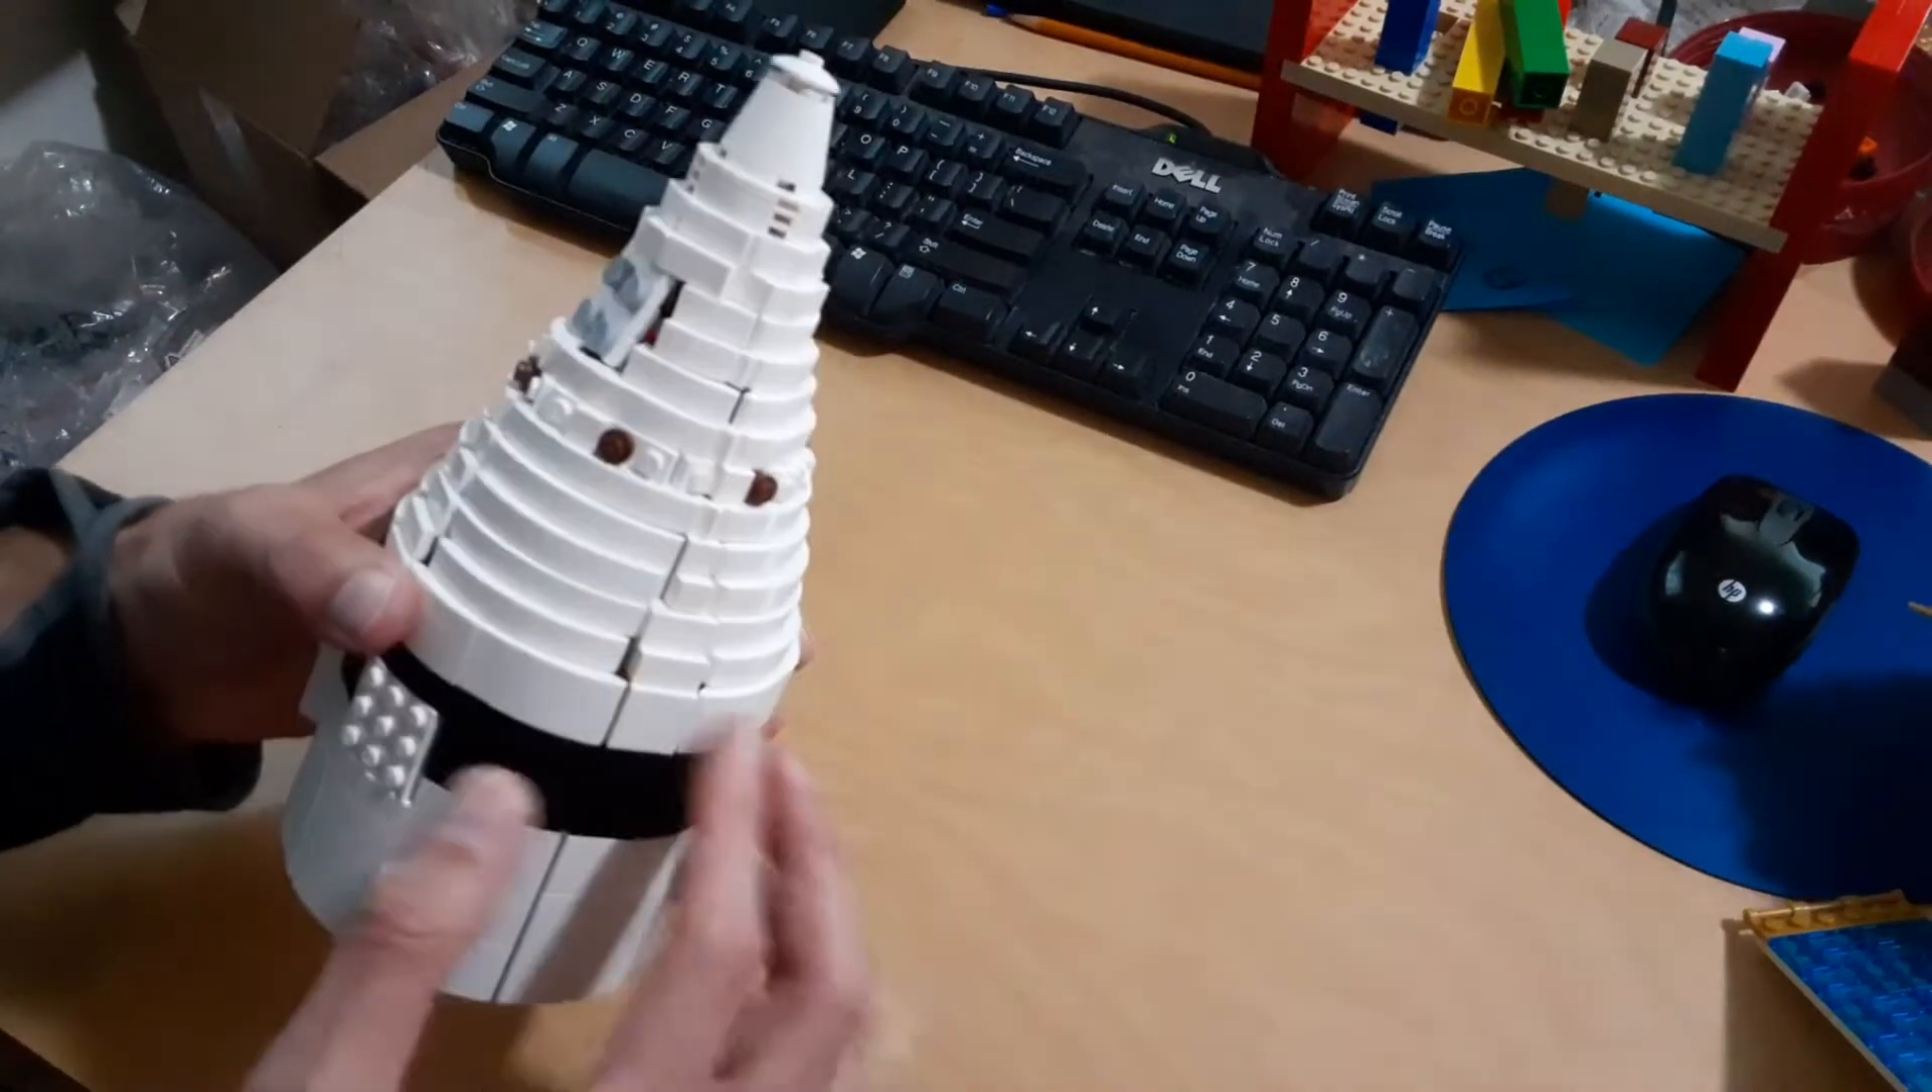There's a few little gaps here that maybe I'll try to figure out how to fill in.